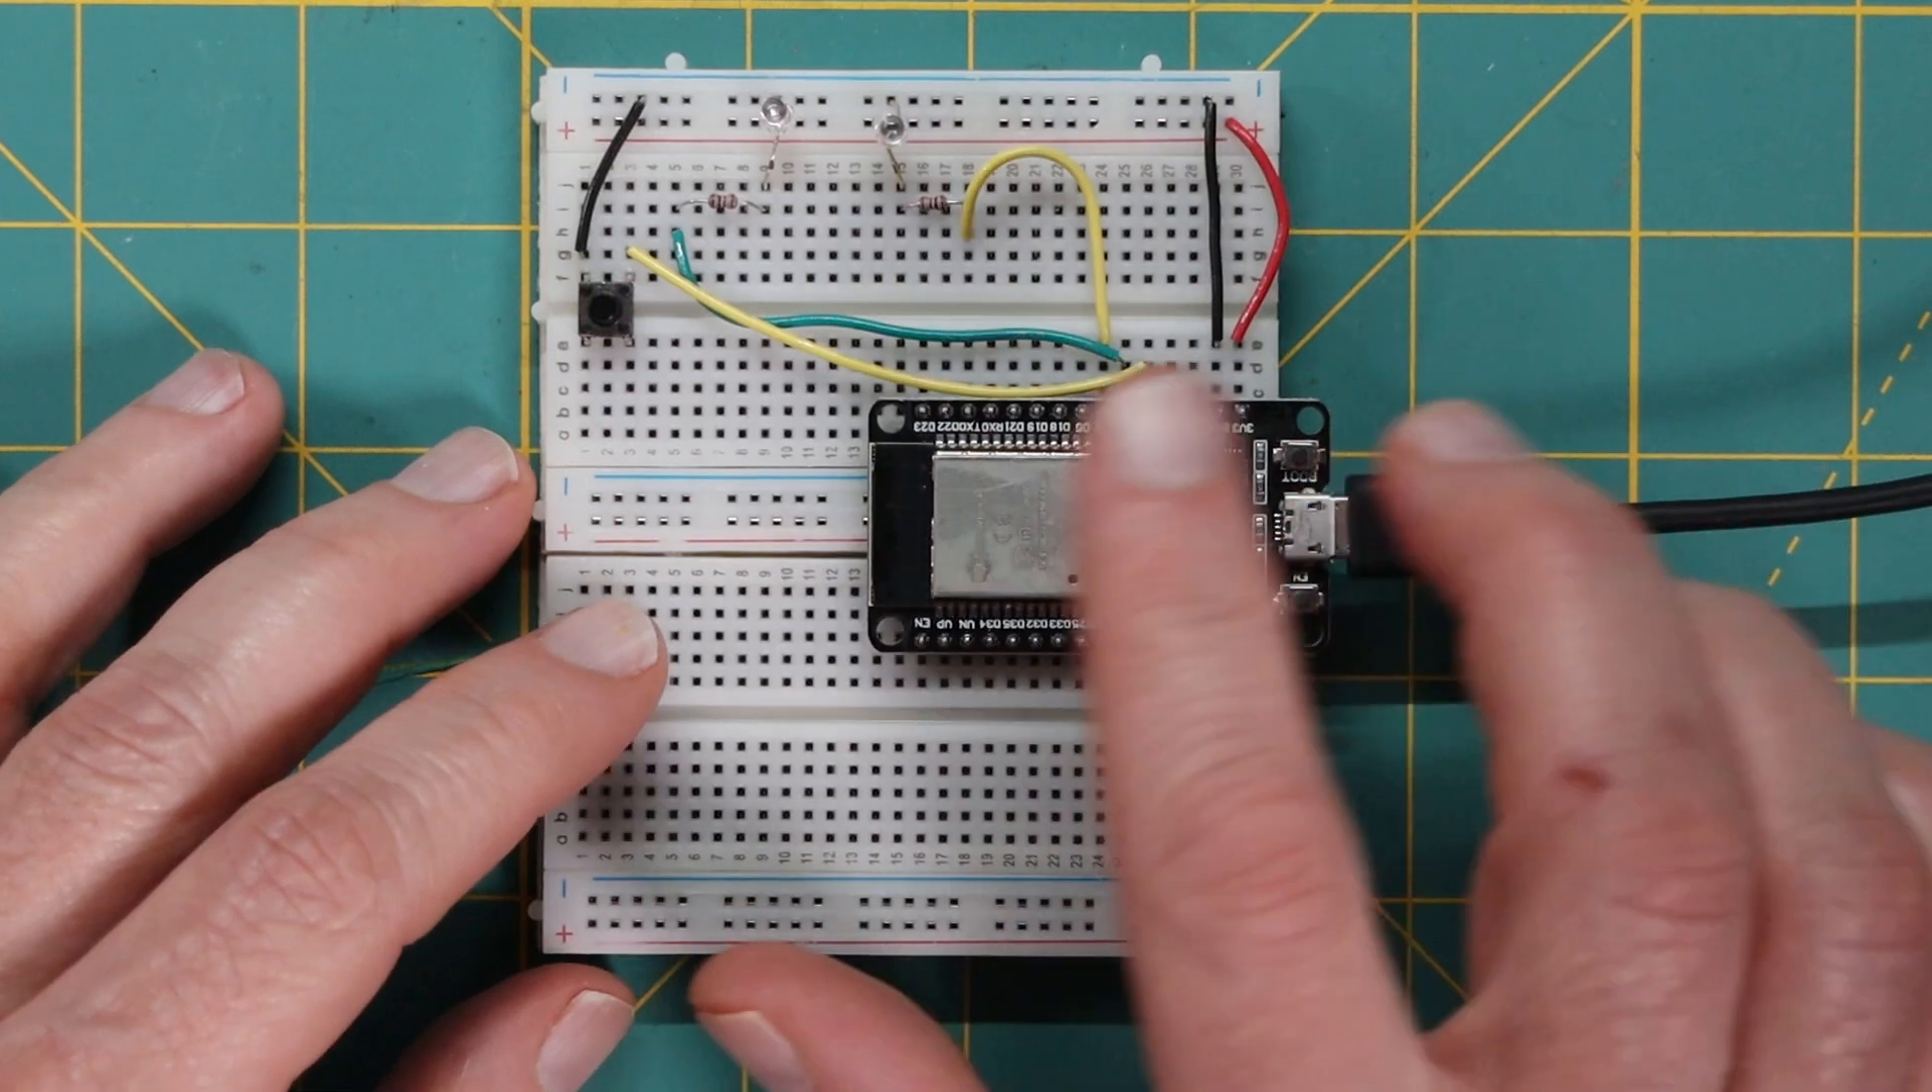What I've done here is I've moved the board to a breadboard.